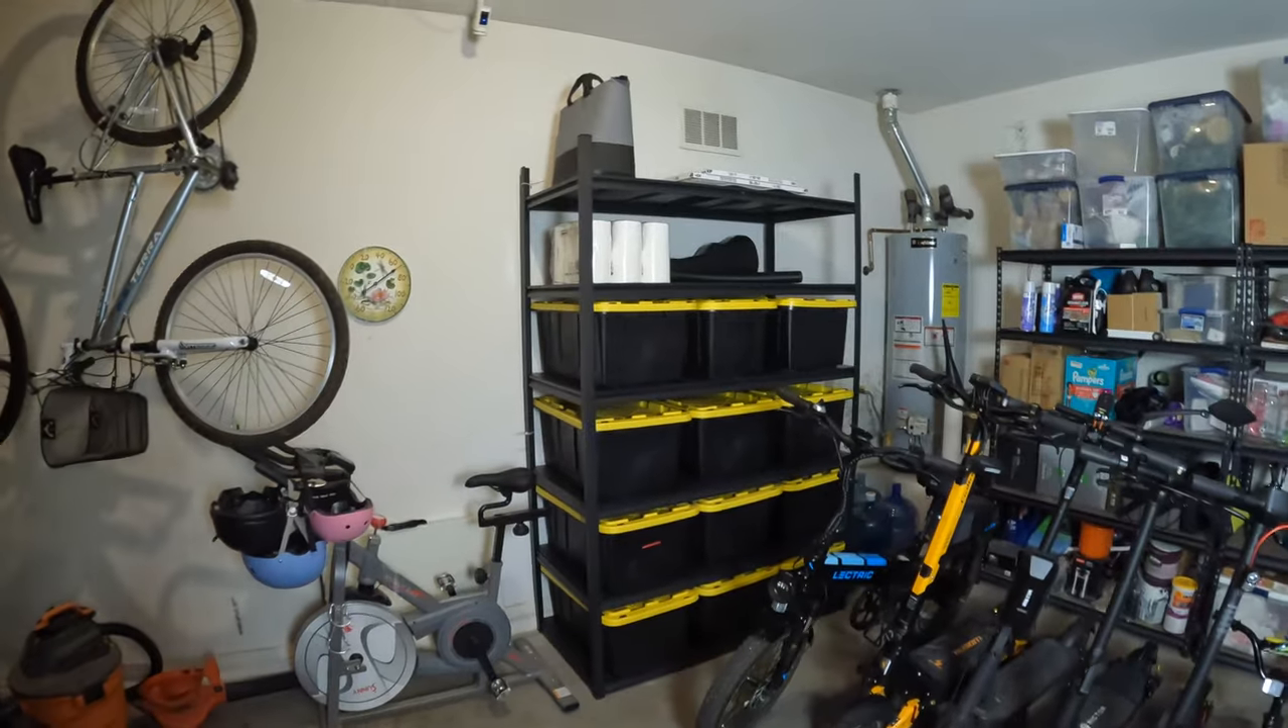There you have it we've got the shelf fully installed we've got everything loaded up on it.